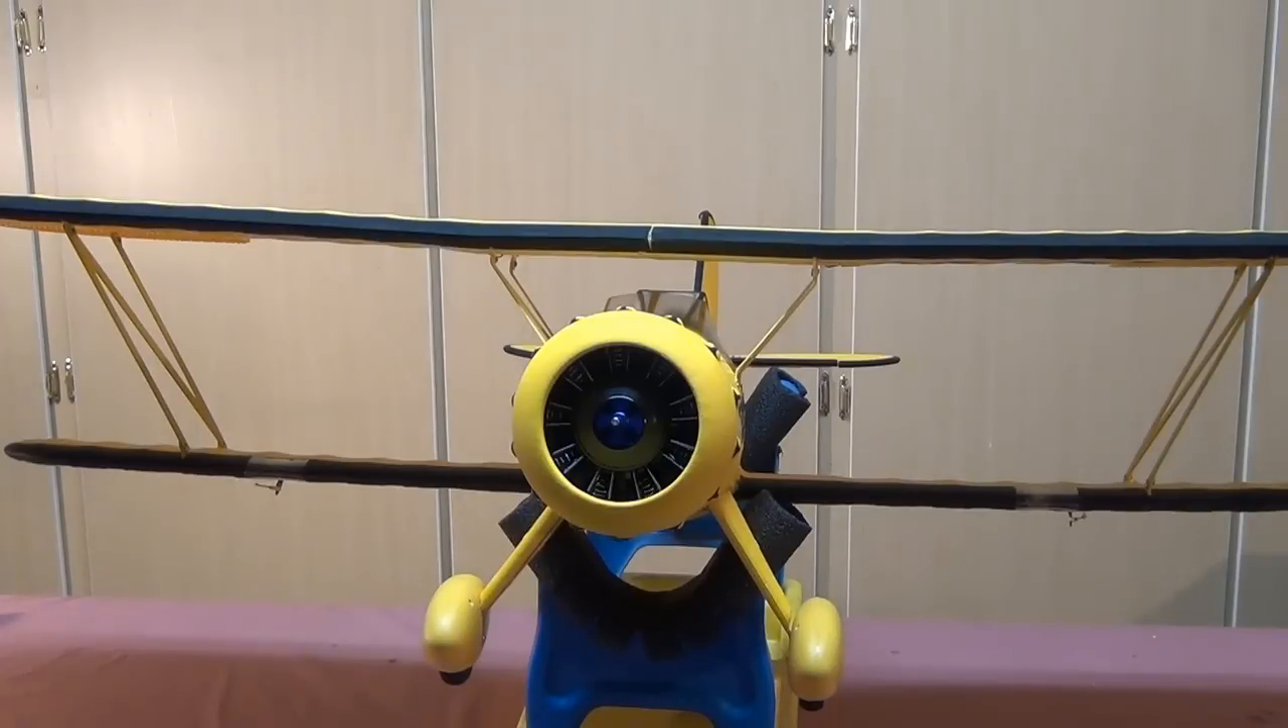We've got the wing supports mounted and we've got the upper wing attached as well.